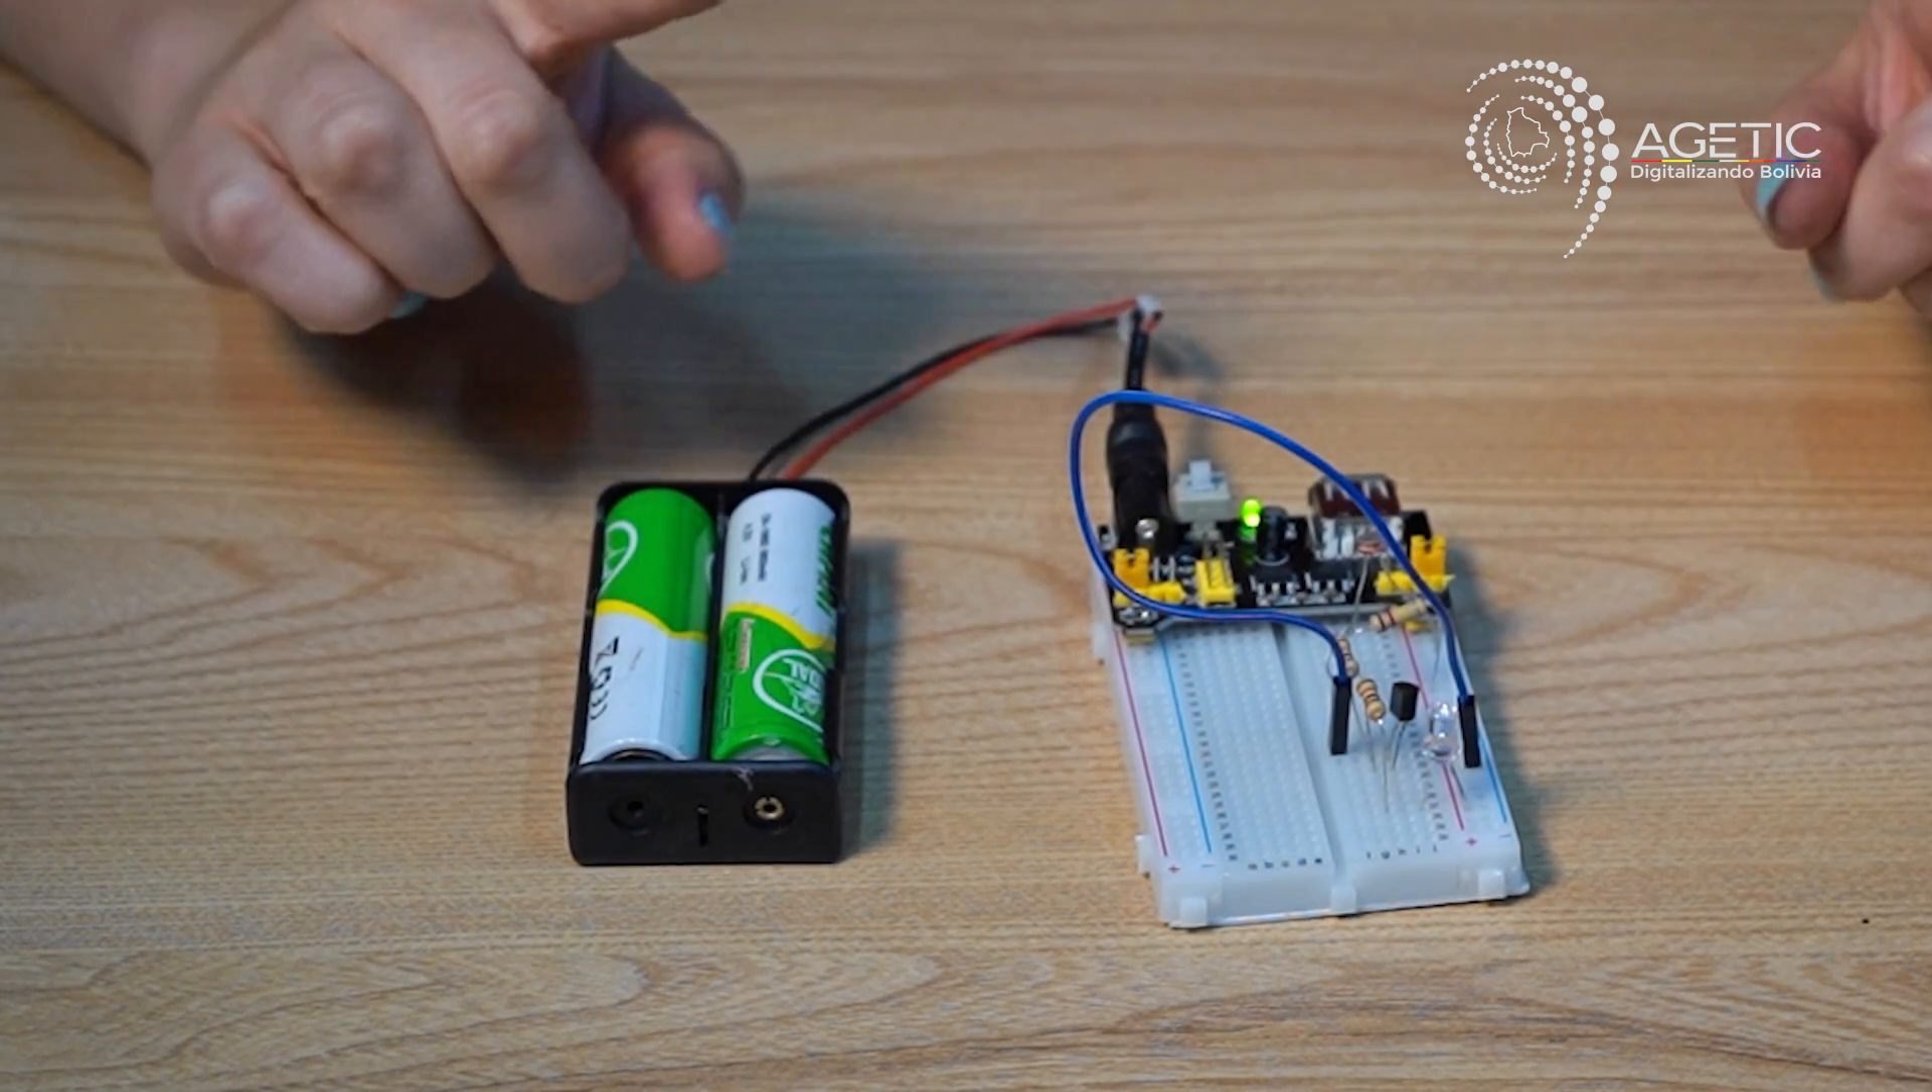Ahora que ya tenemos todo conectado en nuestro protoboard pueden ver que la fuente la he conectado a unas baterías.